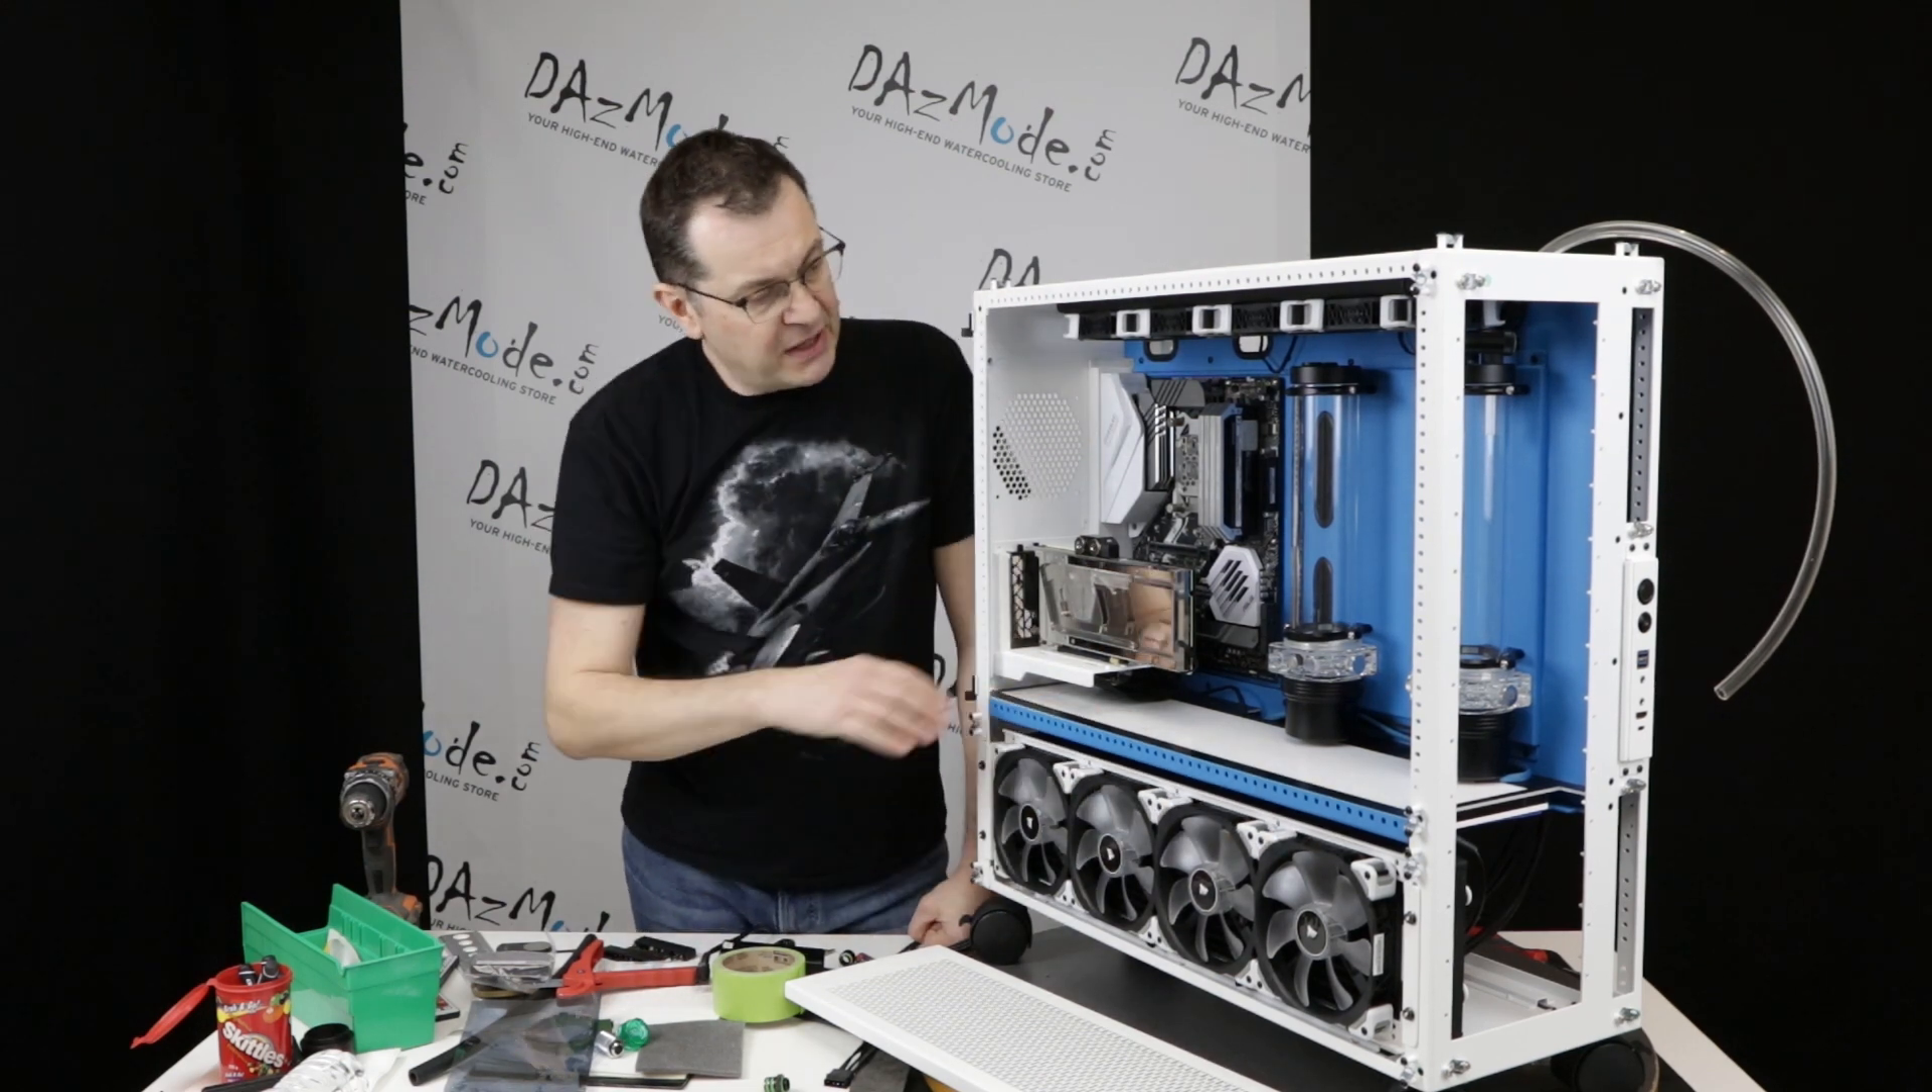This created a little bit of trouble for me because it's a little bit too tall. You can see the pump basically almost sitting on the bottom of the mid panel.